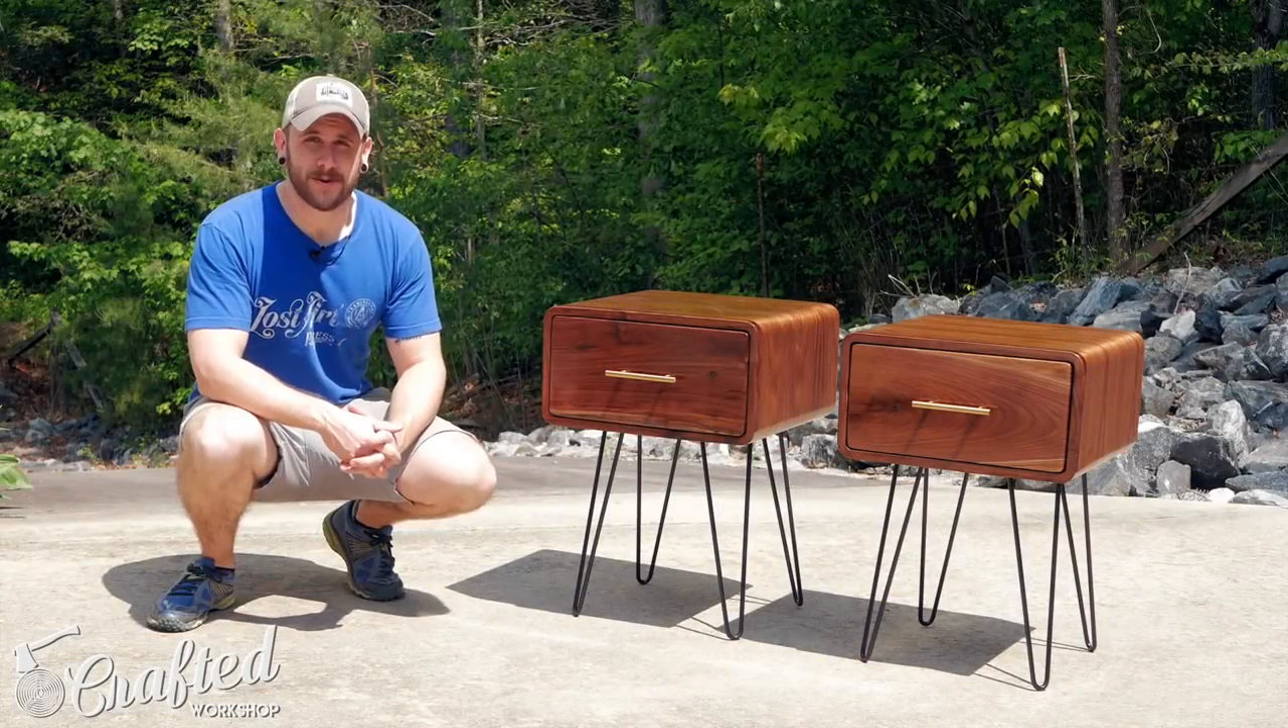And with the legs attached, the tables were done.